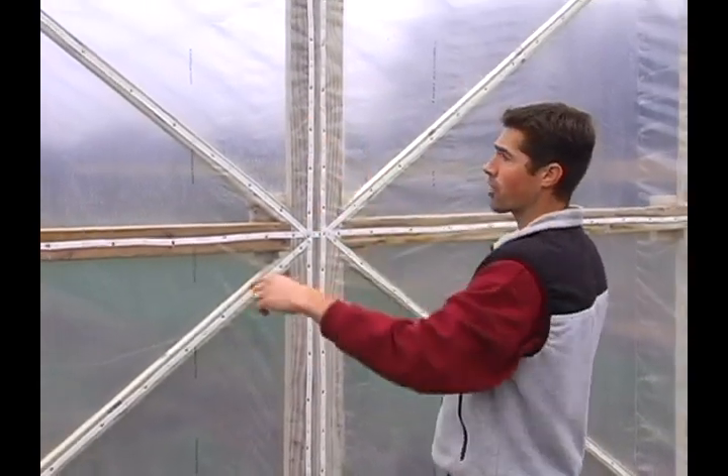So now I have all the batten tape nailed and stapled onto the doors and the door frames and all the uprights.